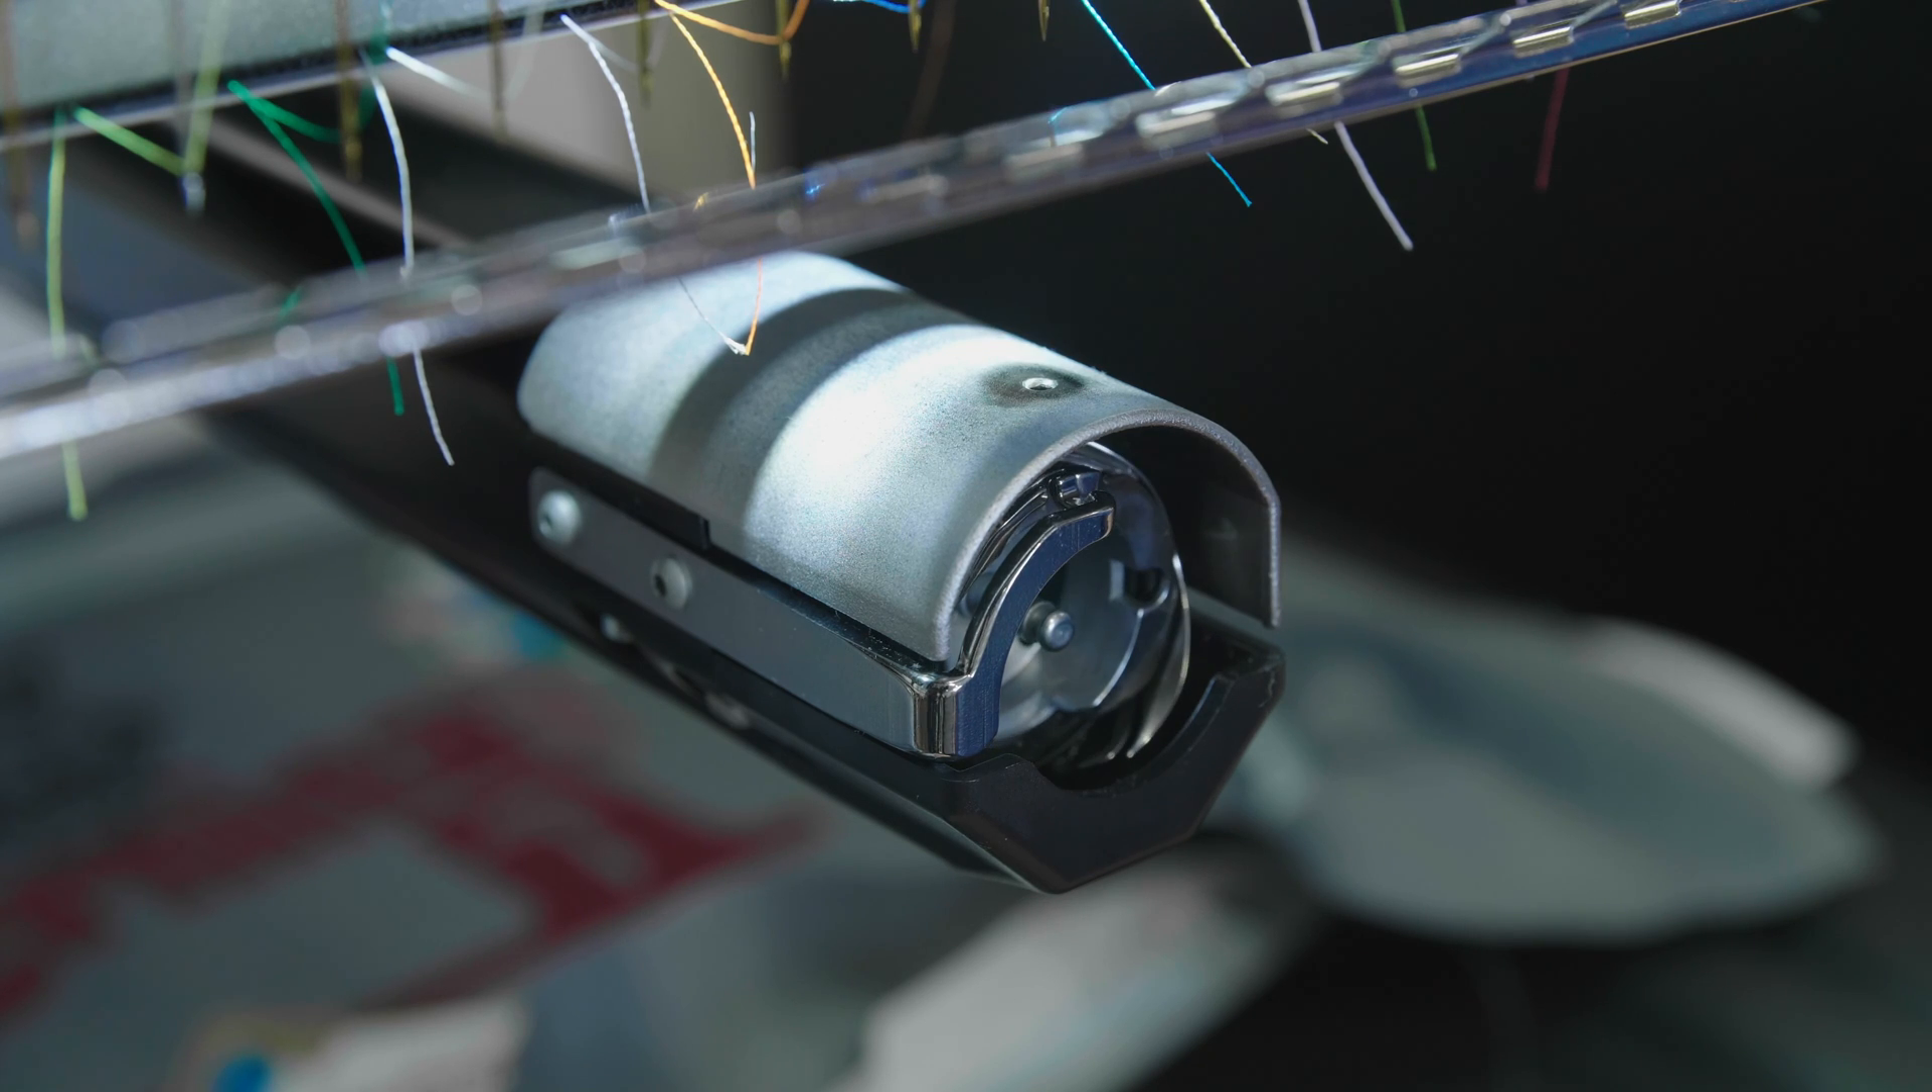Now we can go ahead and reinsert our lower hook cover. Now we're reassembled.